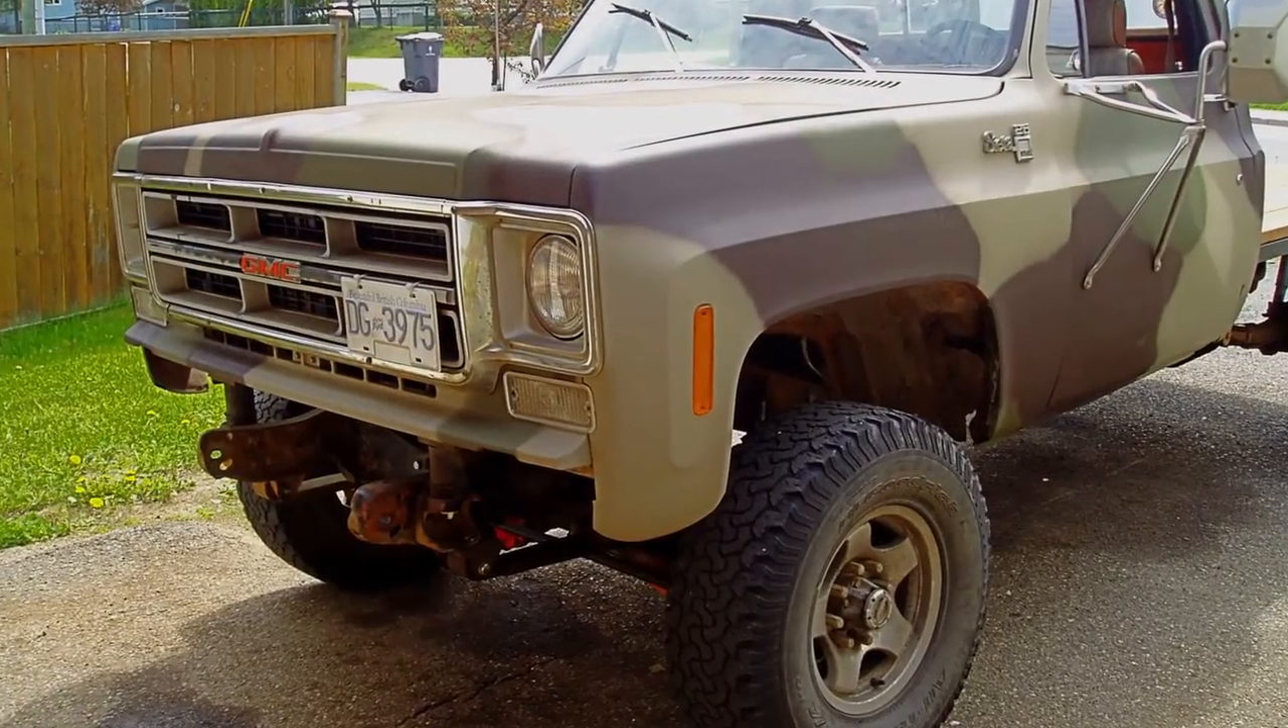I also removed the hillbilly front bumper.